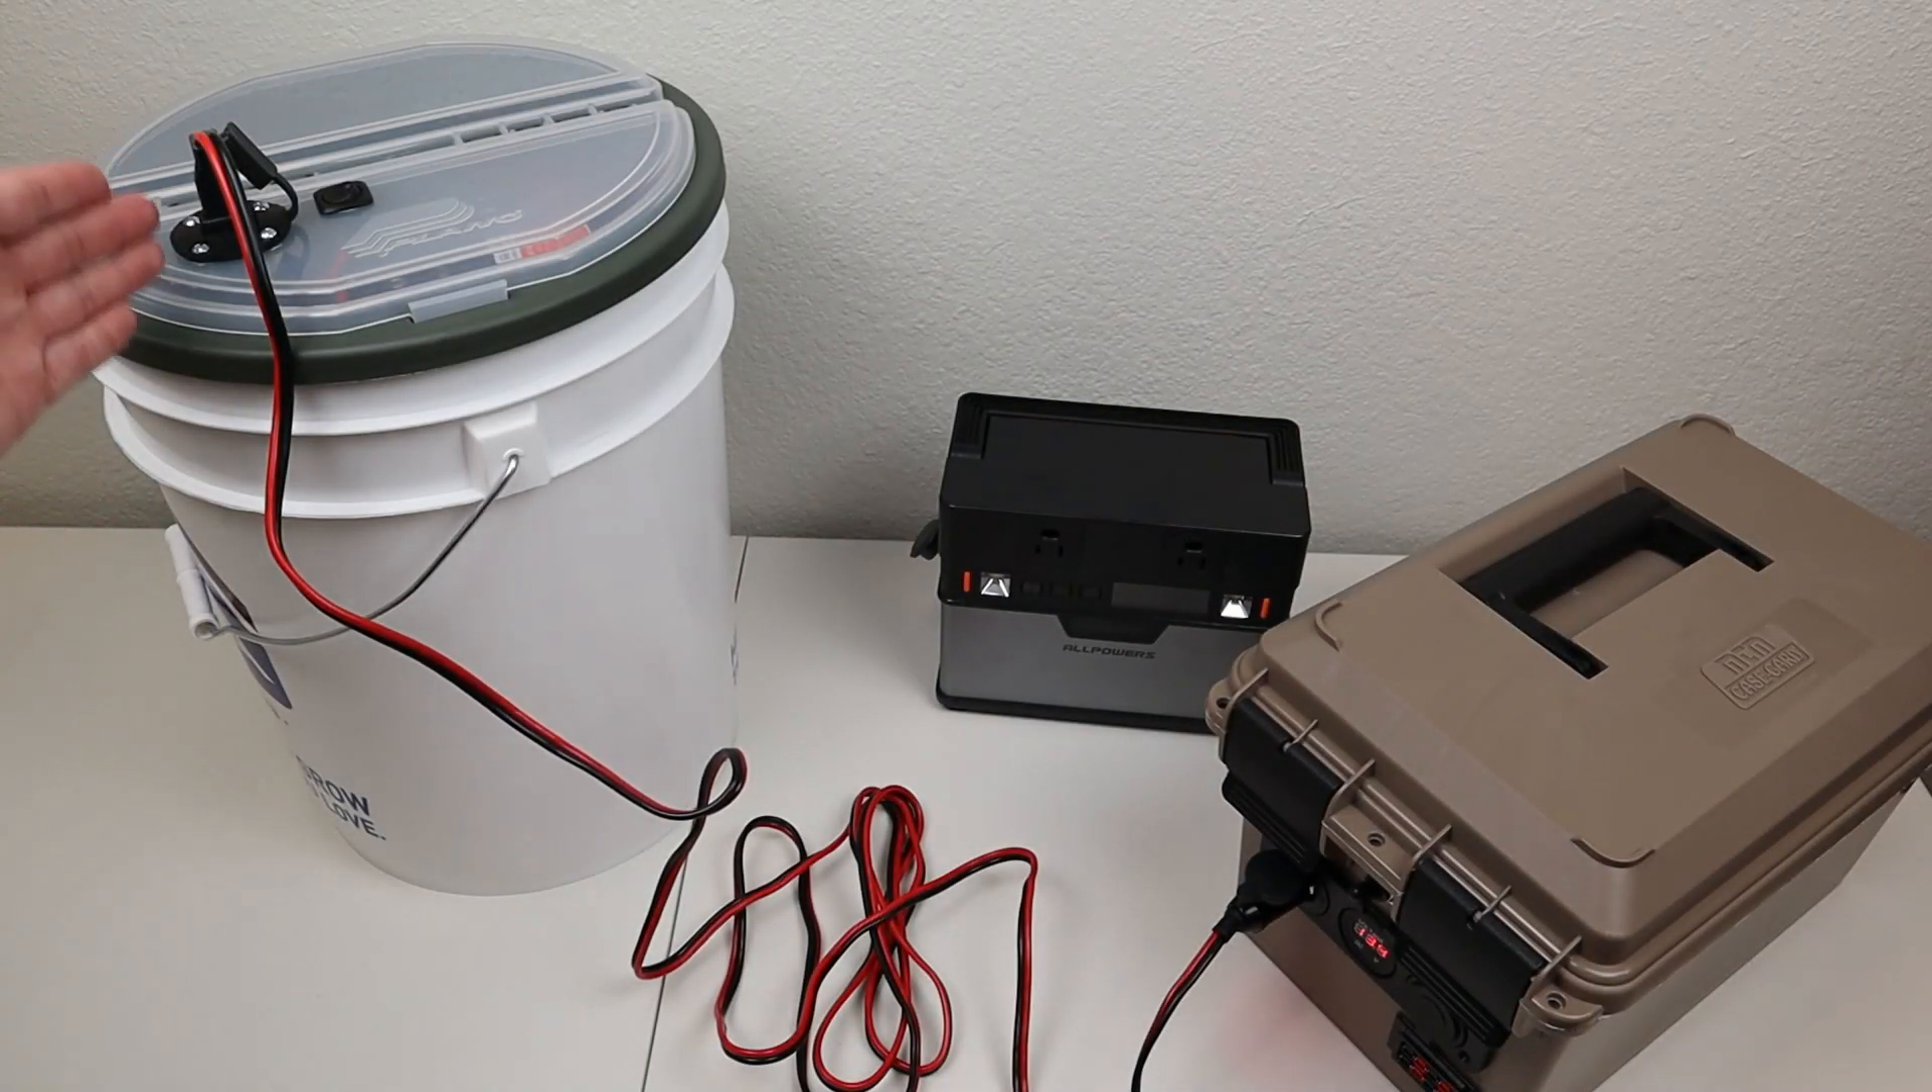Okay, so now it's hooked up. You have the SAE end plugged into the shower on this side and the other end on my portable battery box.